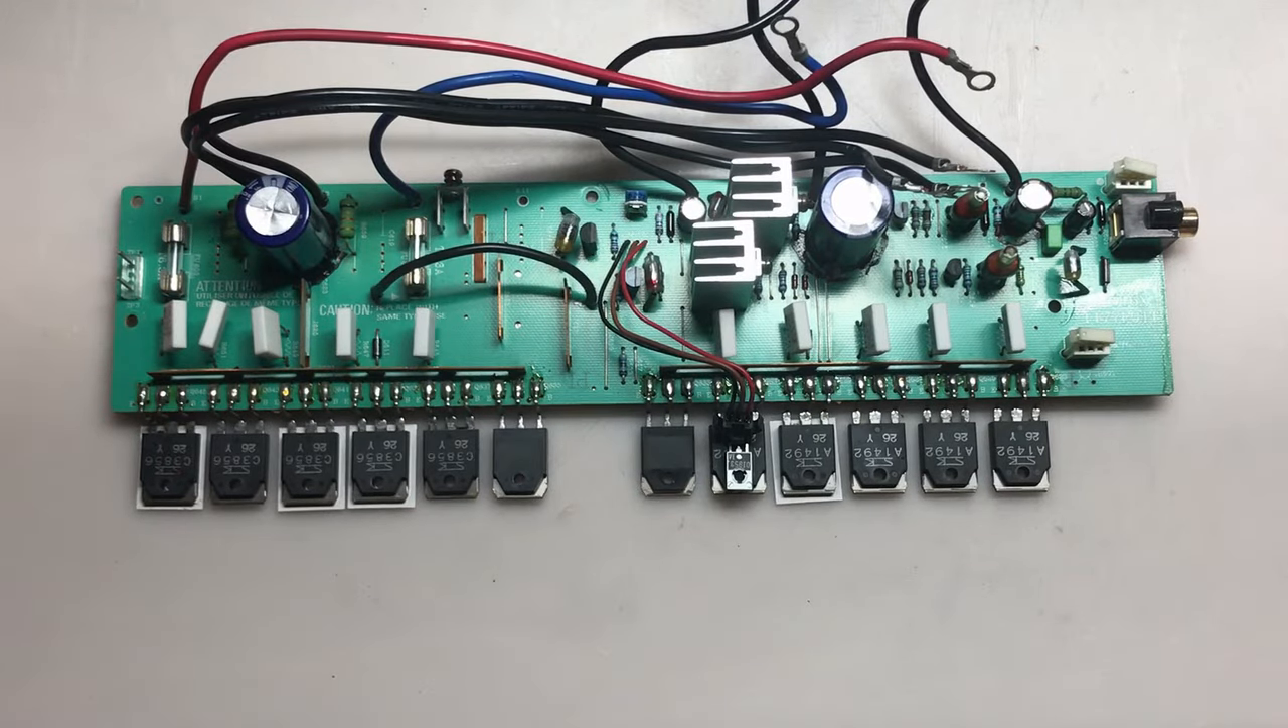I've removed the board from the heat sink.